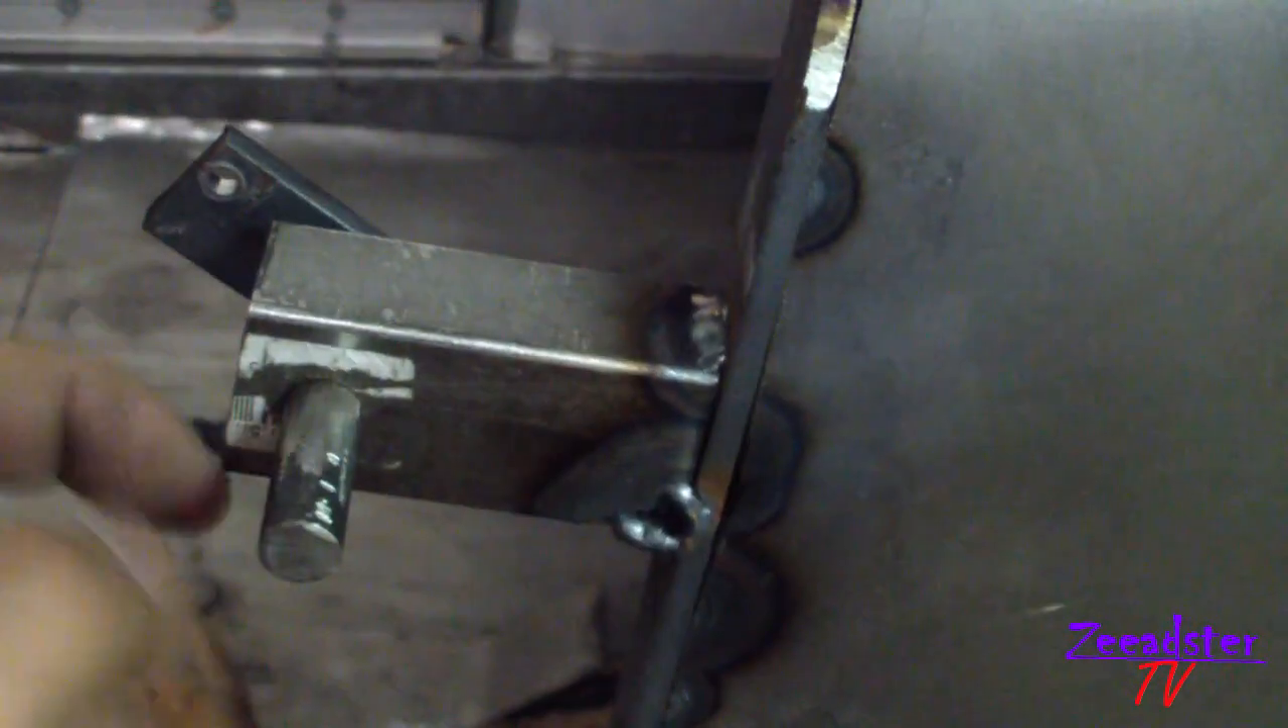So I welded this square tube on the door frame a bit.